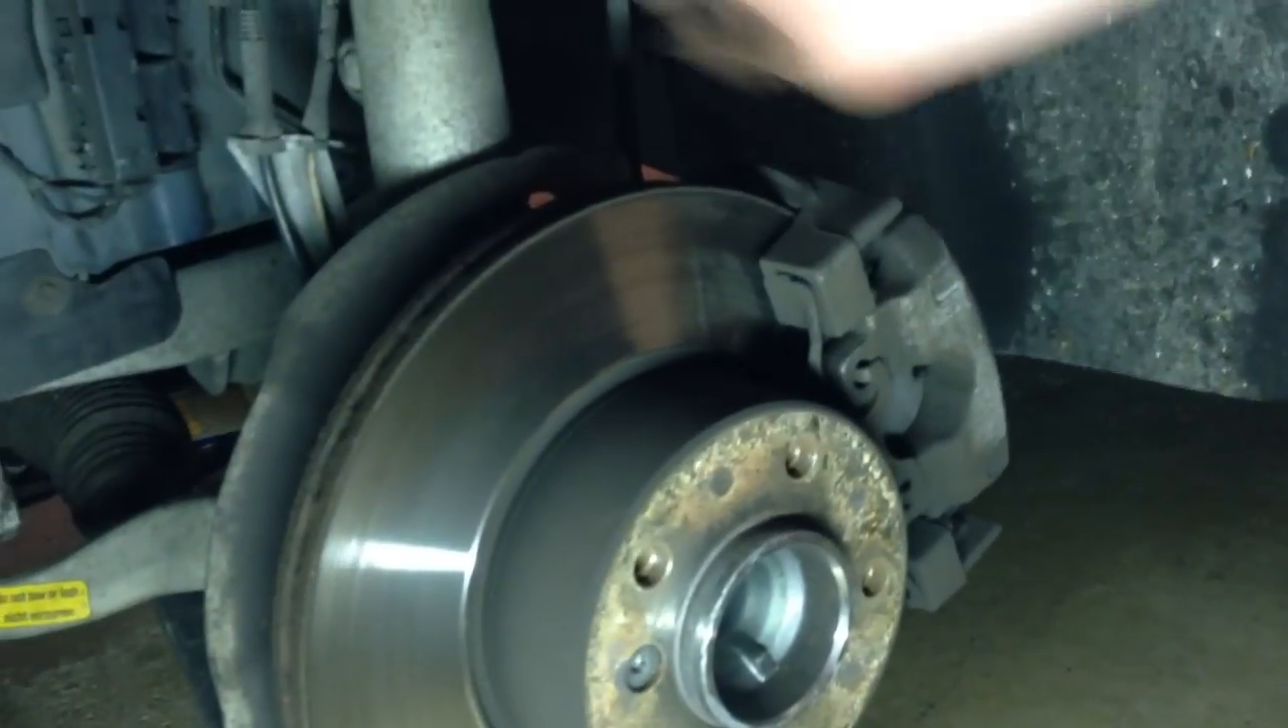Alright guys, so now that you have the wheel off and out of the way and everything, this is your whole brake assembly here.